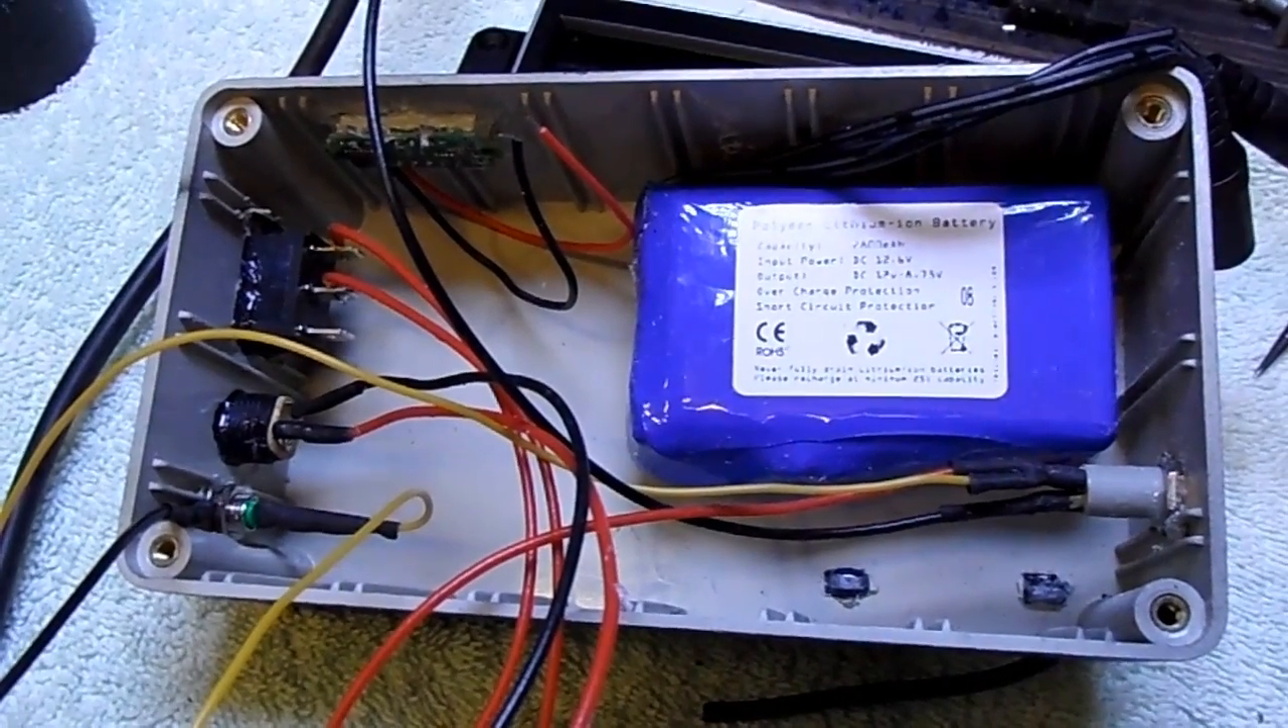All the sockets and switches are now in place. They're wired up and ready to go.